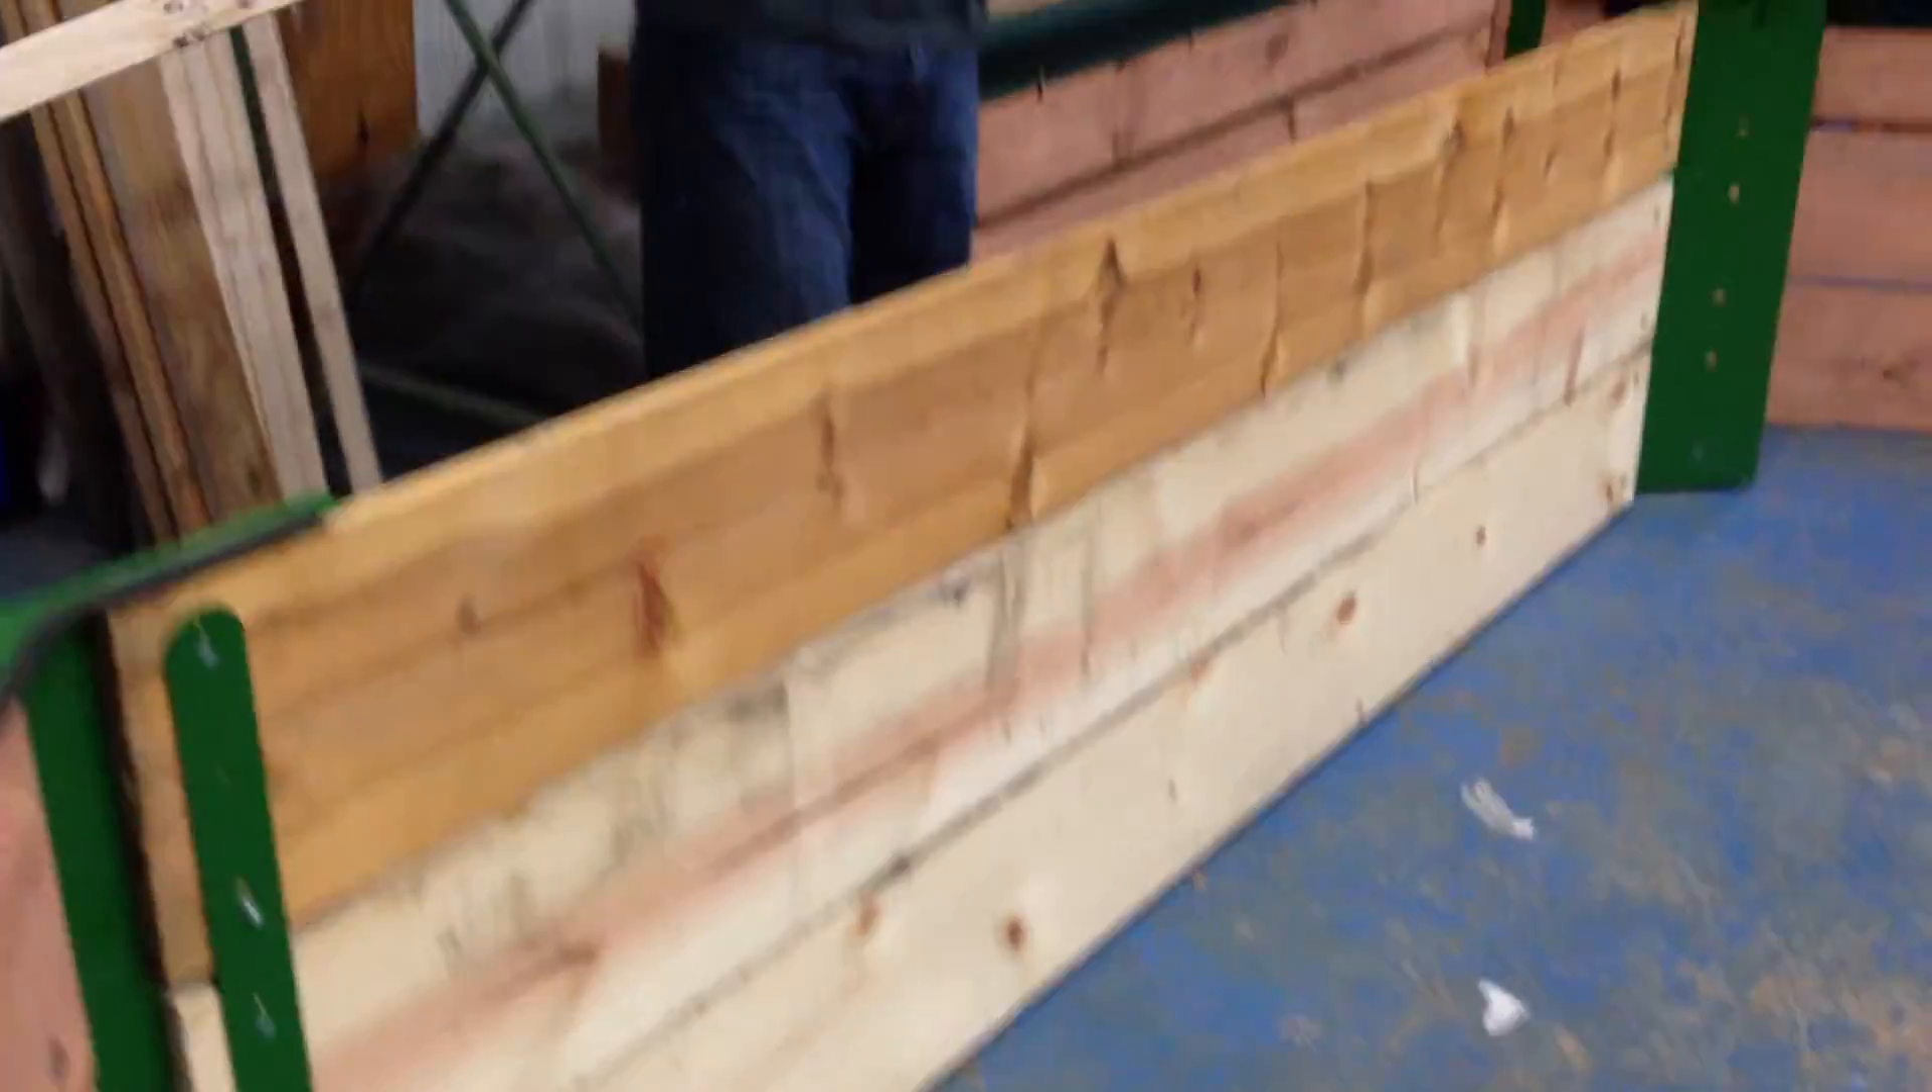So now your walls are together.